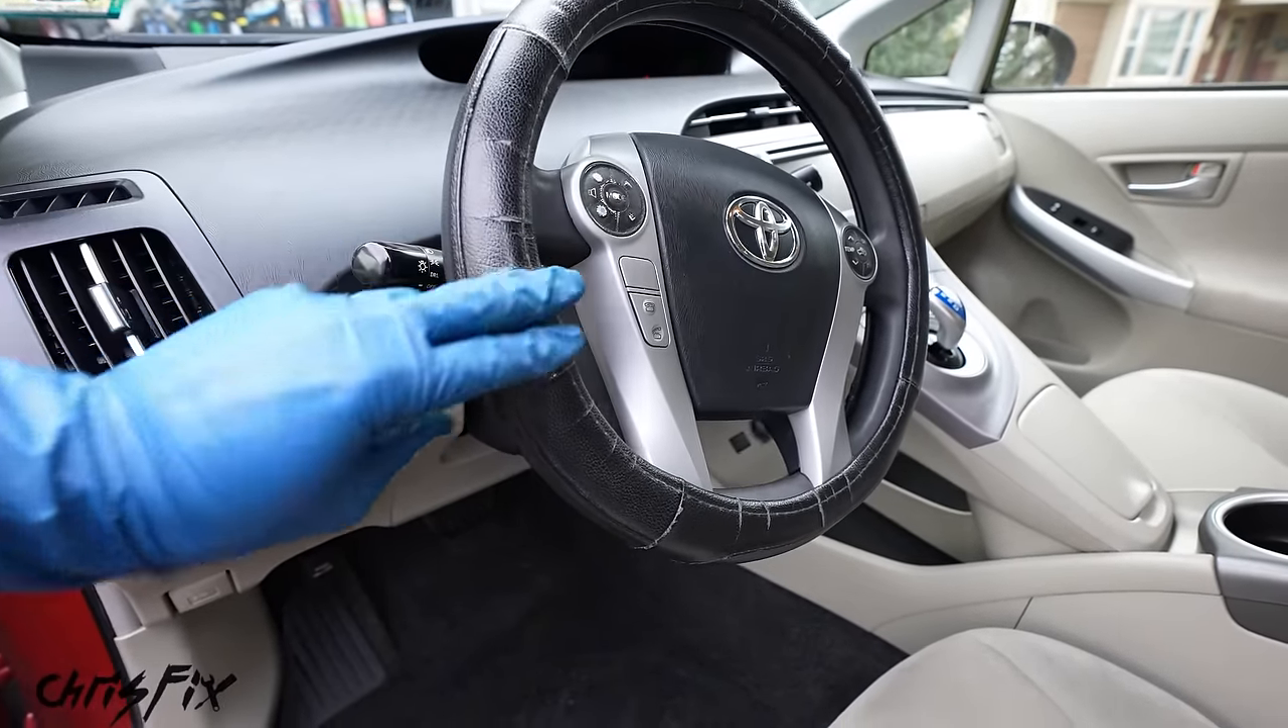And with that looking amazing there's not too much more we have to do with this interior except we need to get rid of this steering wheel cover.